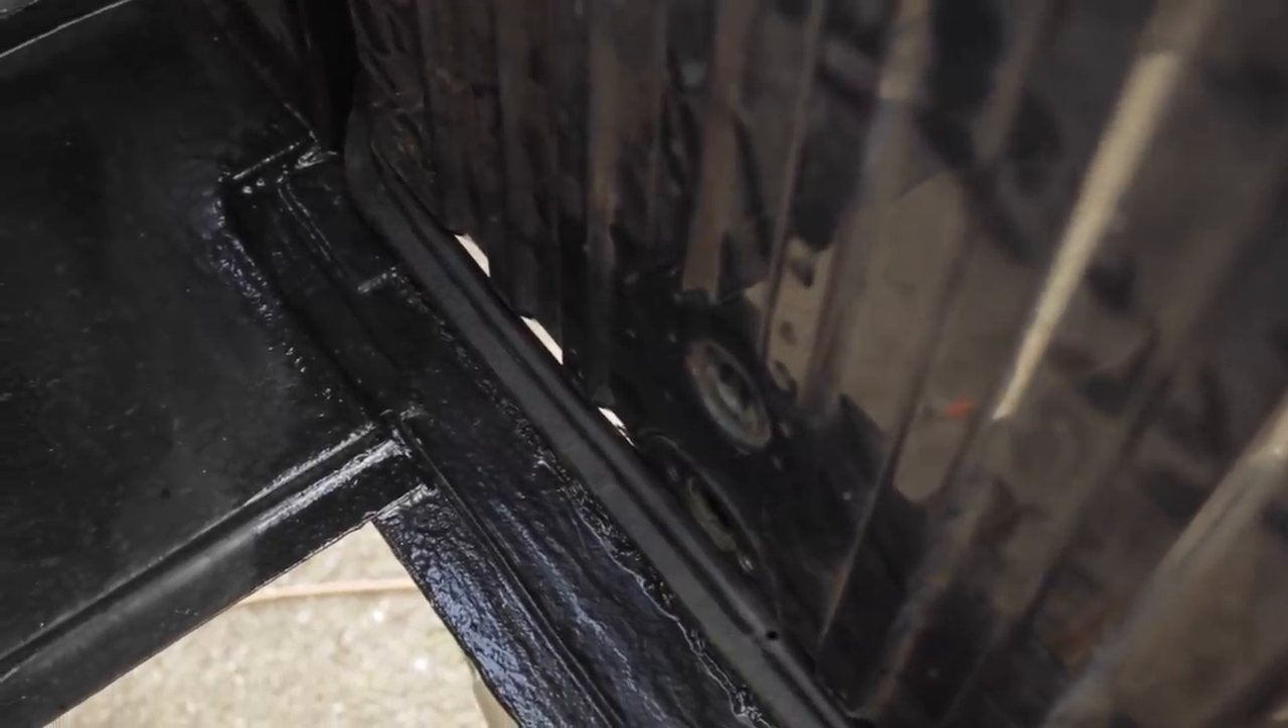Our seal is not meeting the tailgate.